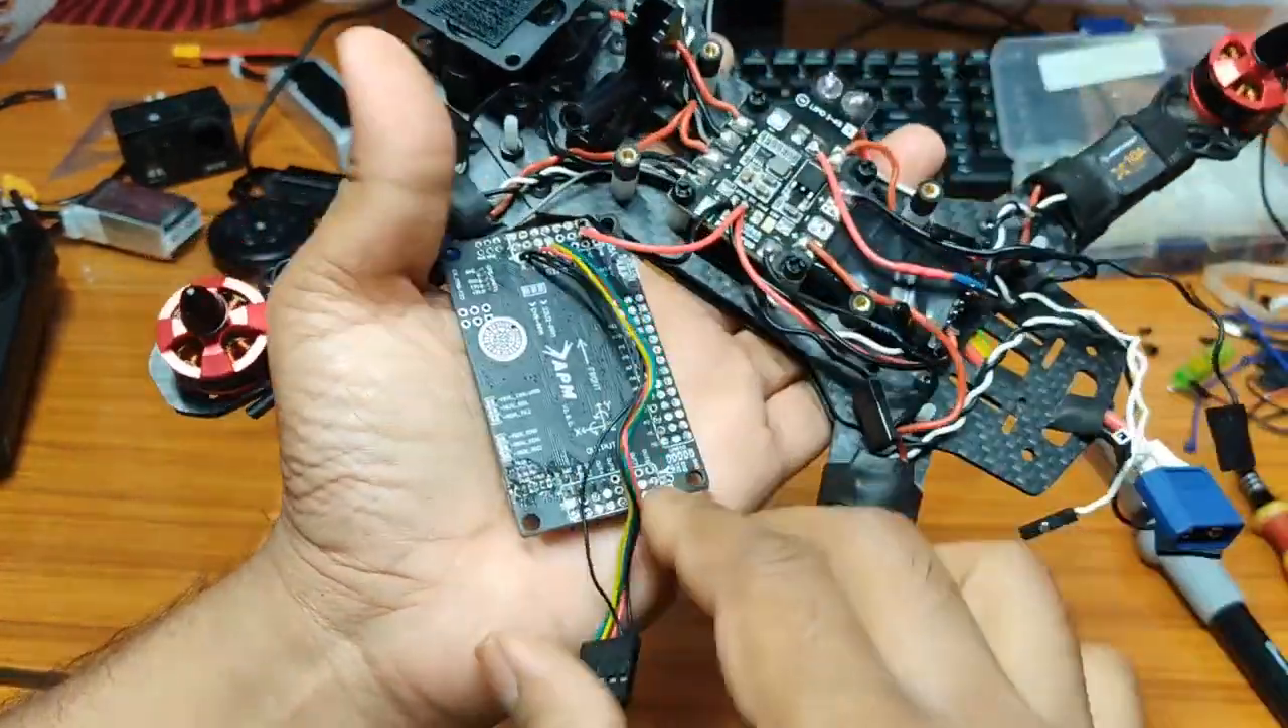And I have also soldered some wires for receiver input with the female connectors.